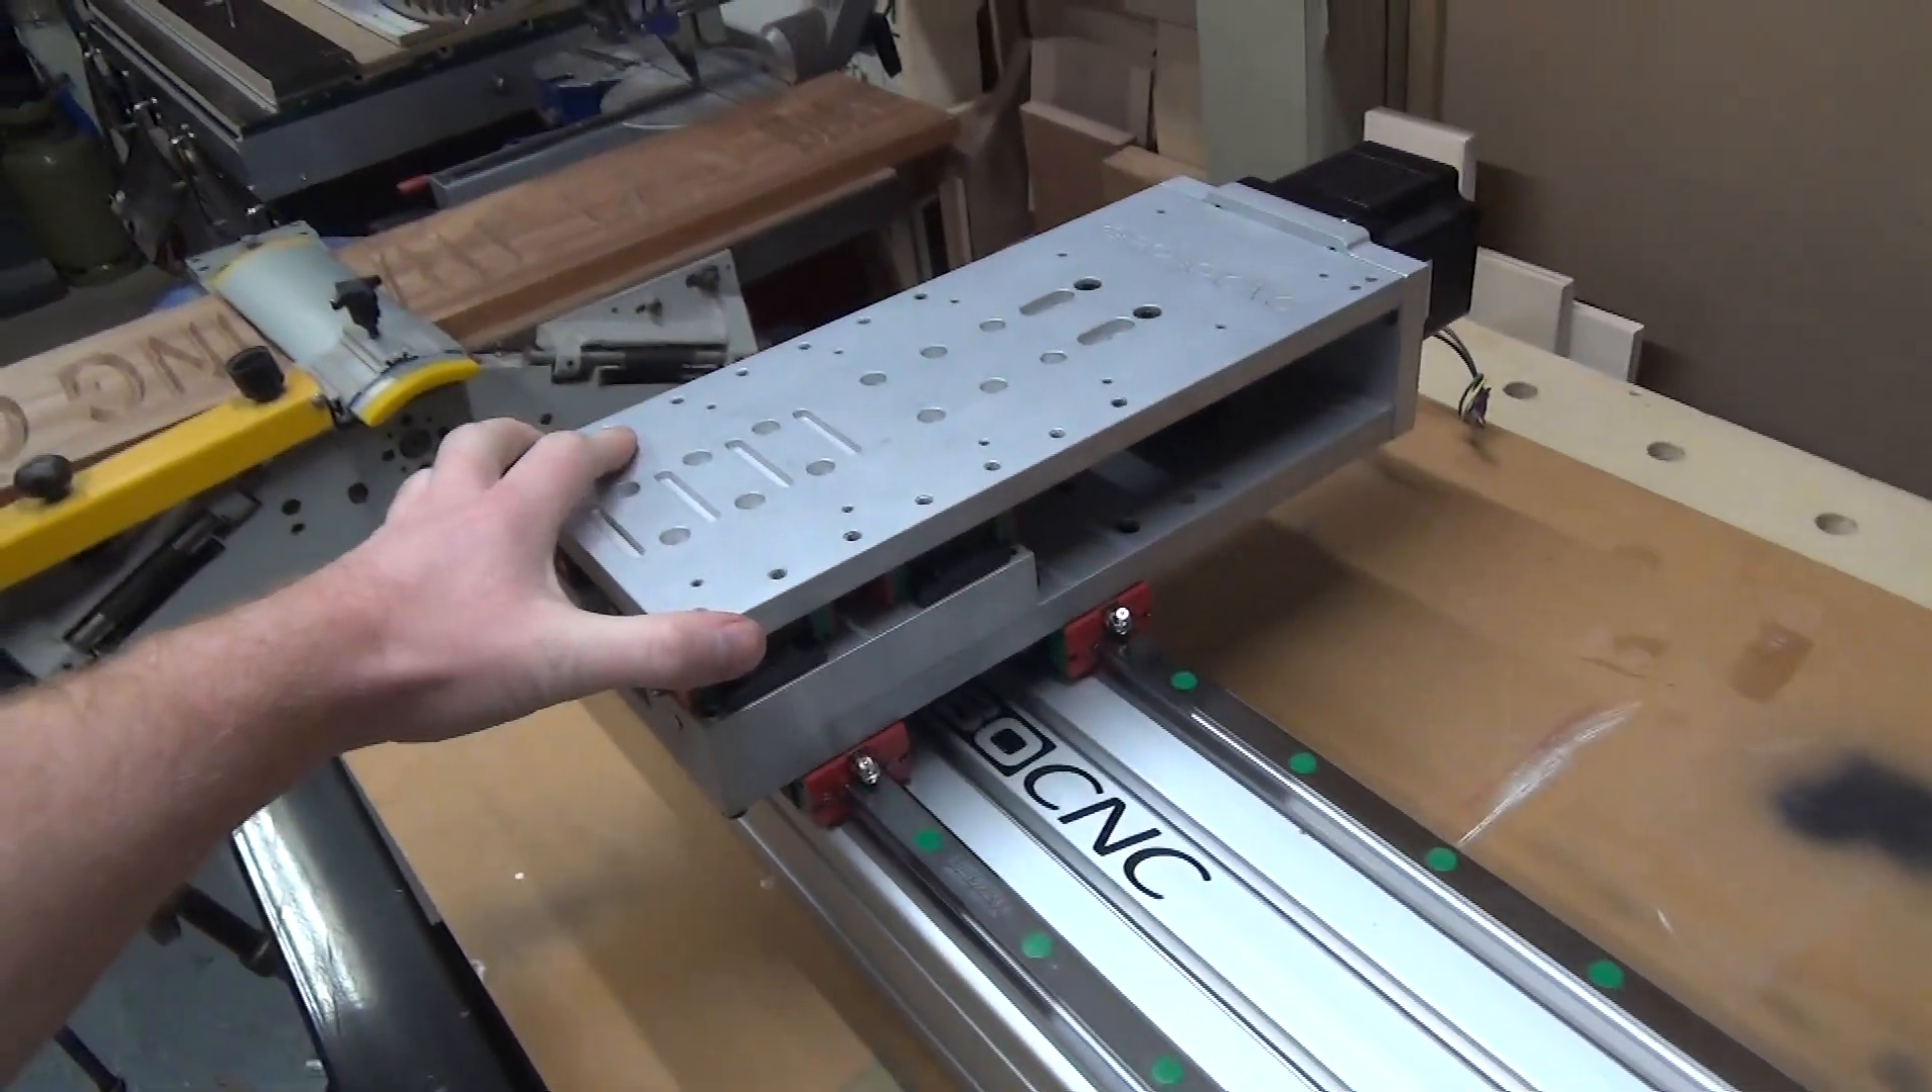So with the green caps in and the stickers on the item profile, it's starting to look like something.